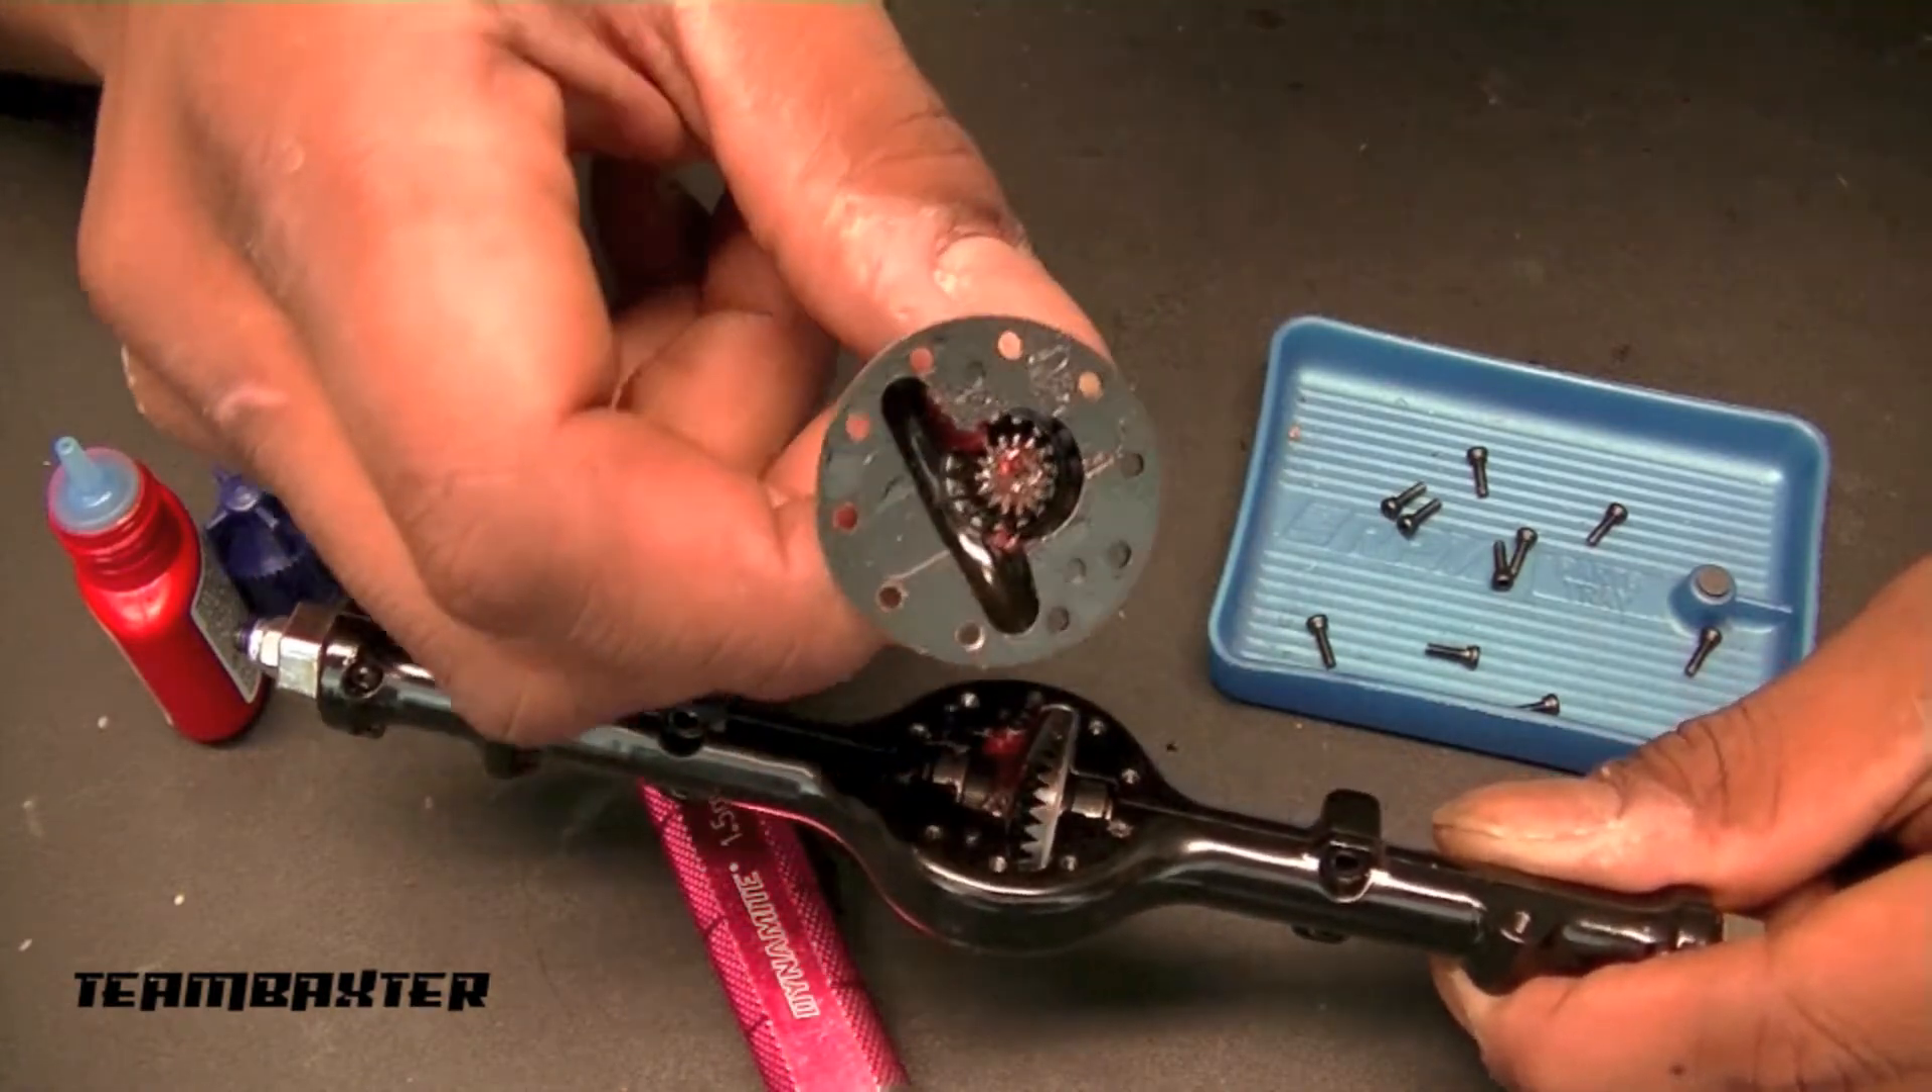So I took the end cap off of the rear axle.